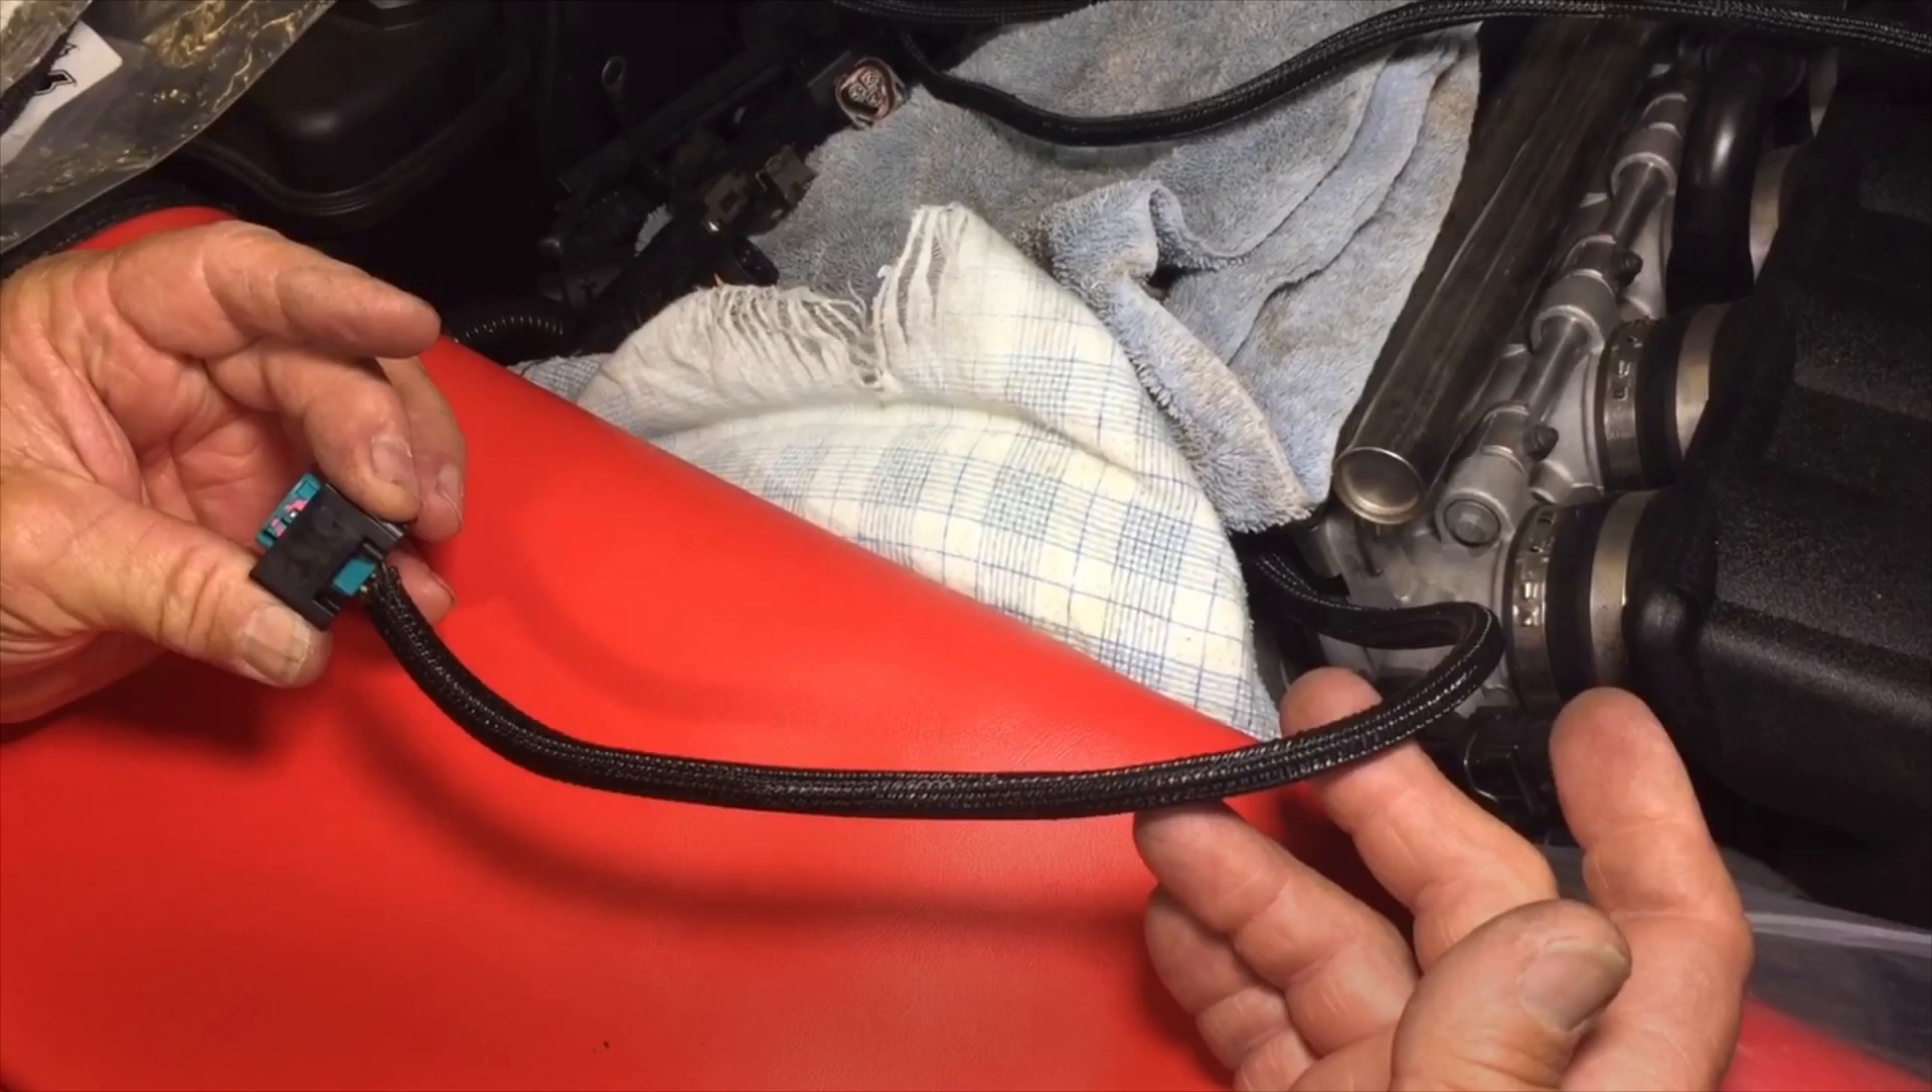All right this is our final product all wrapped up in that nice sleeve and ready to plug in.